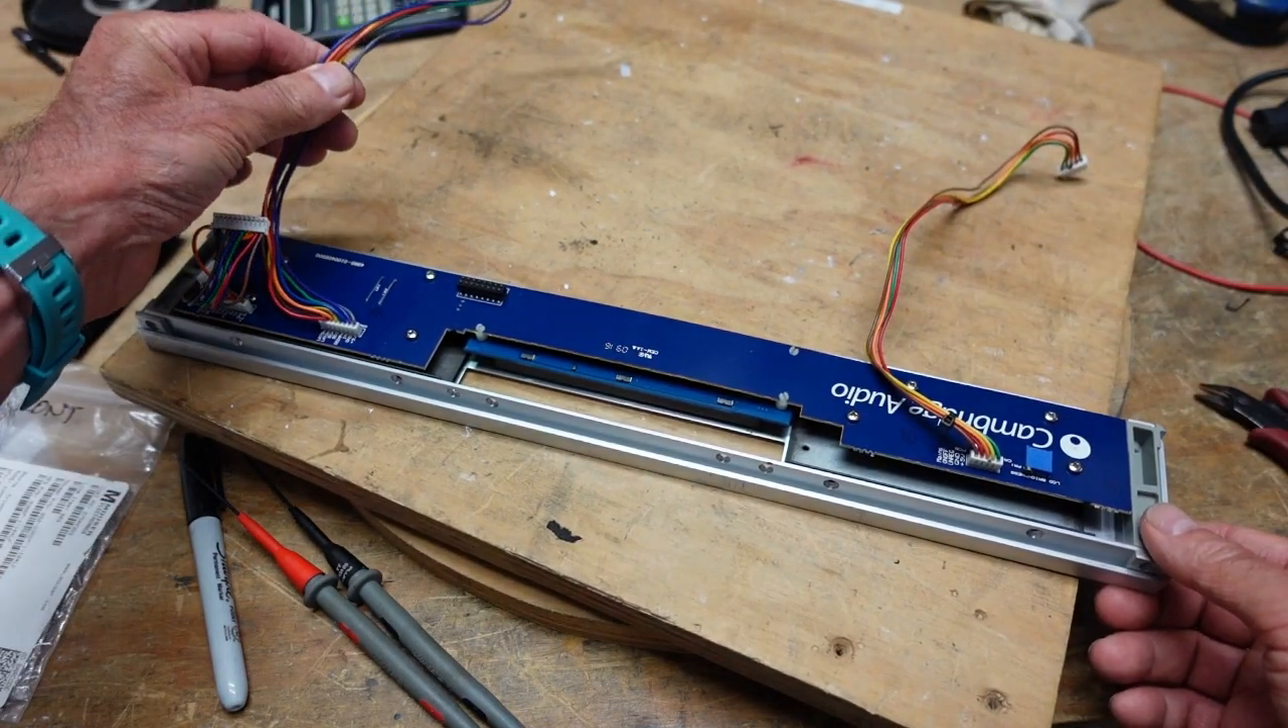Okay, so I got the front panel detached.